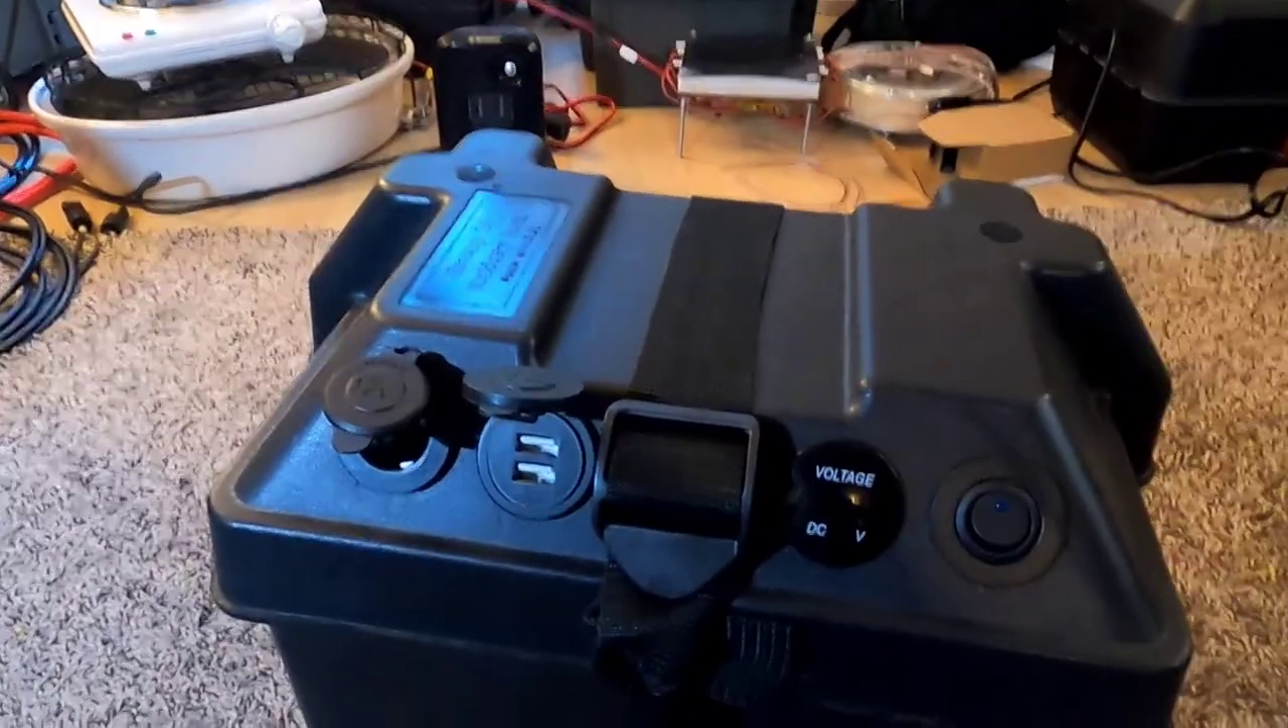All right so like I say I just put the strapping on as you can see it kind of sits in the middle here nicely and I just tied up the end.